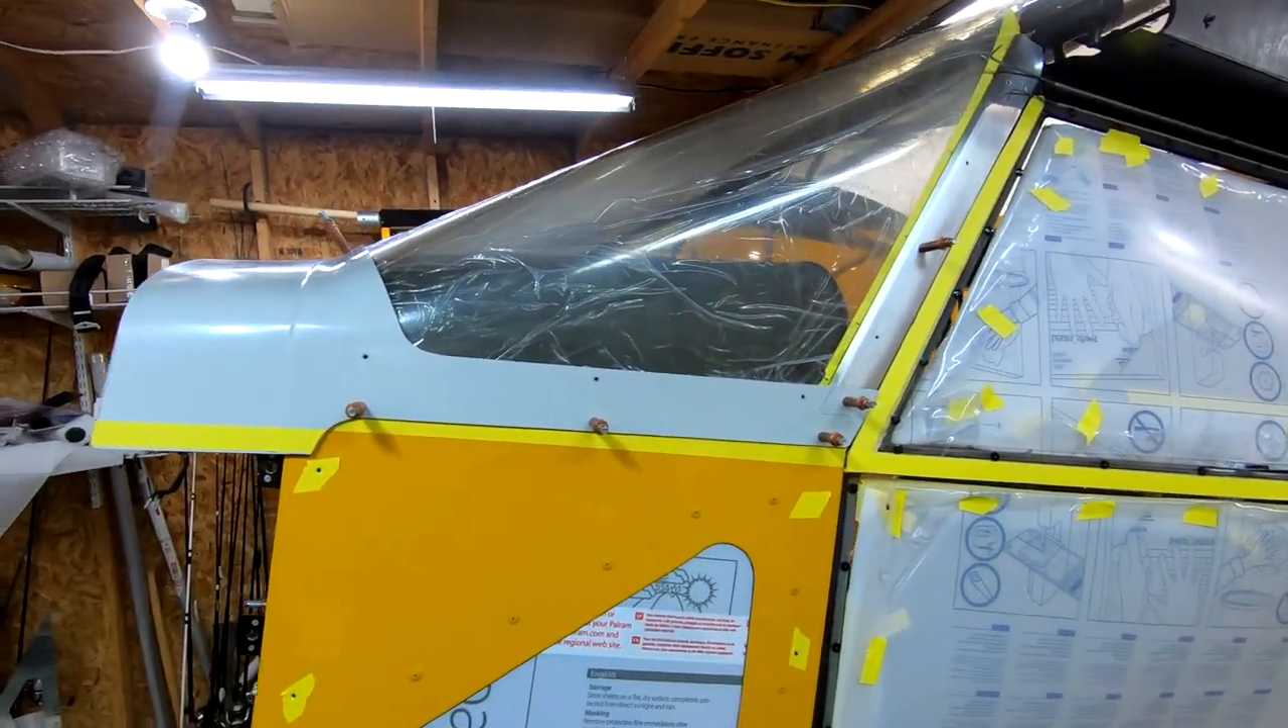So this is the actual plexiglass molded windshield. And his boot cowl, which is all fit and cut and trimmed and on and ready to go.